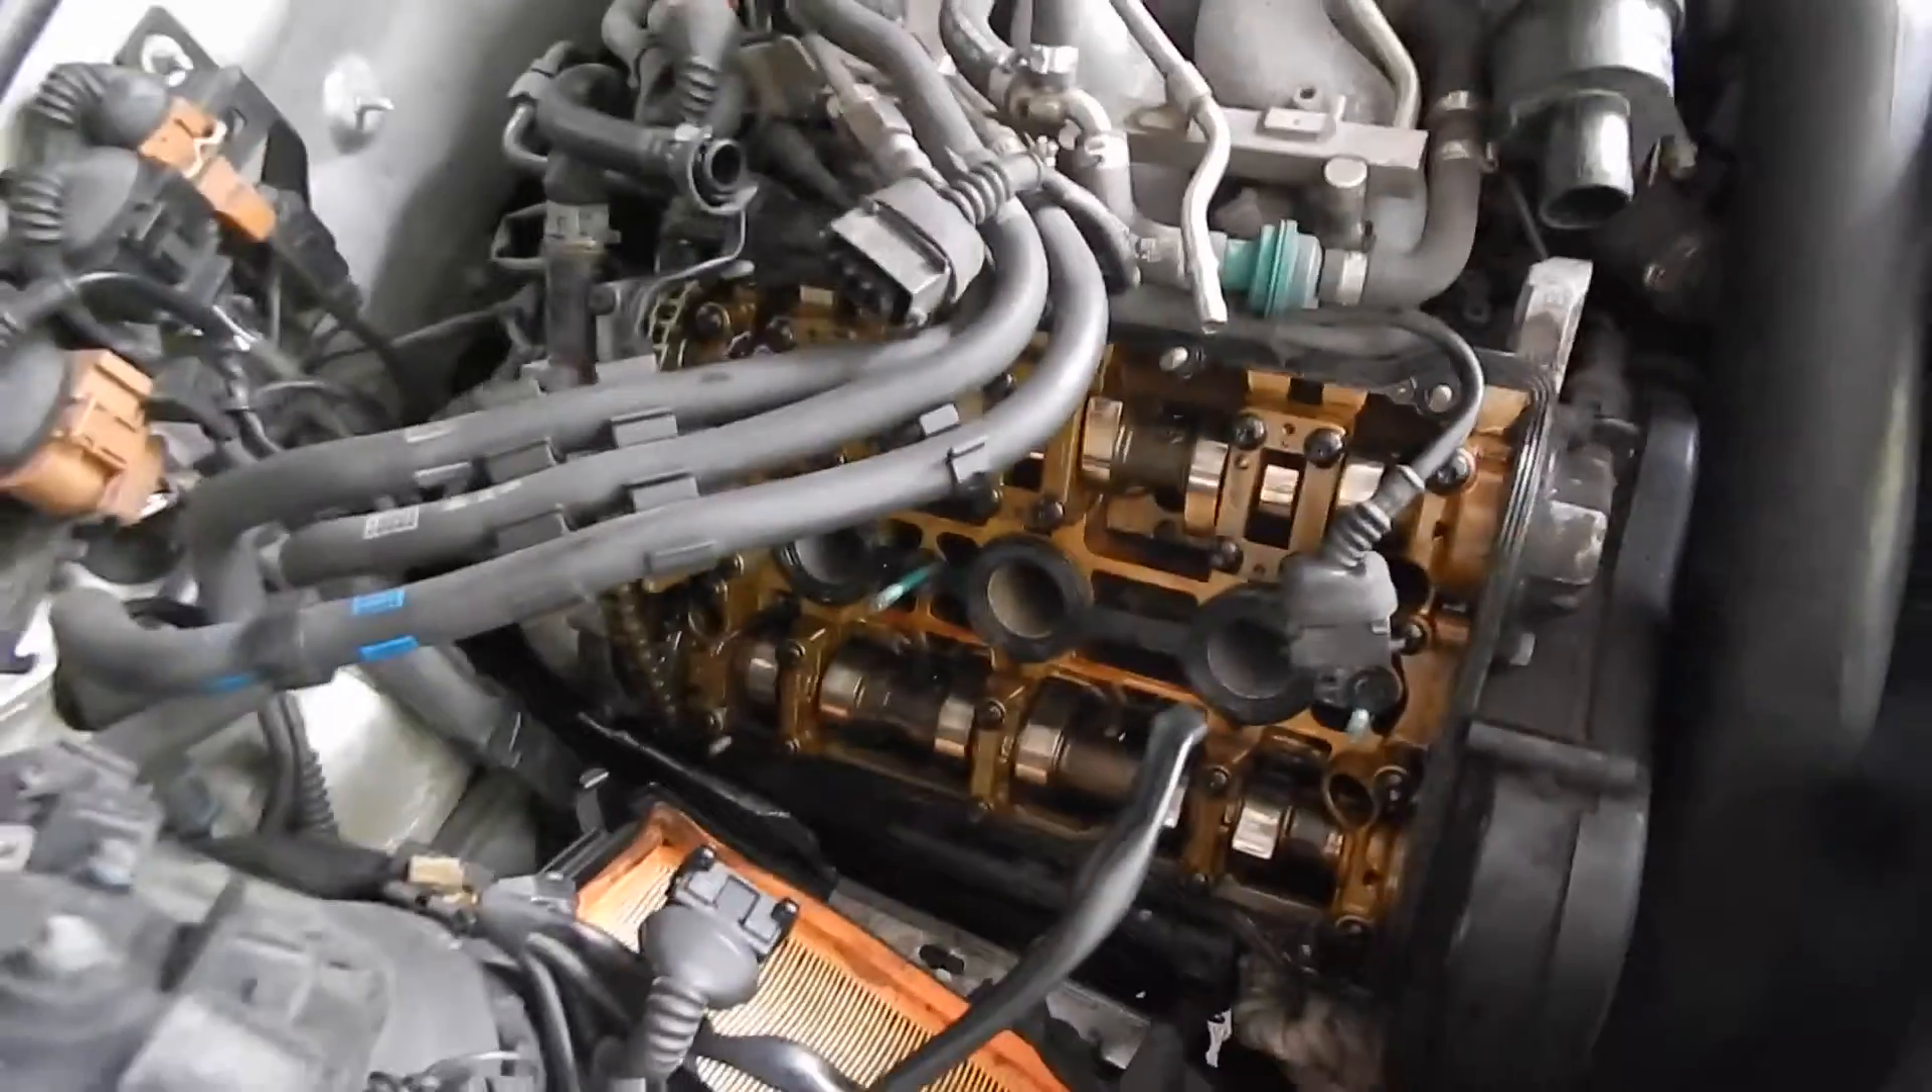All right, guys, so we did get the valve cover off, and man, was it a pain.